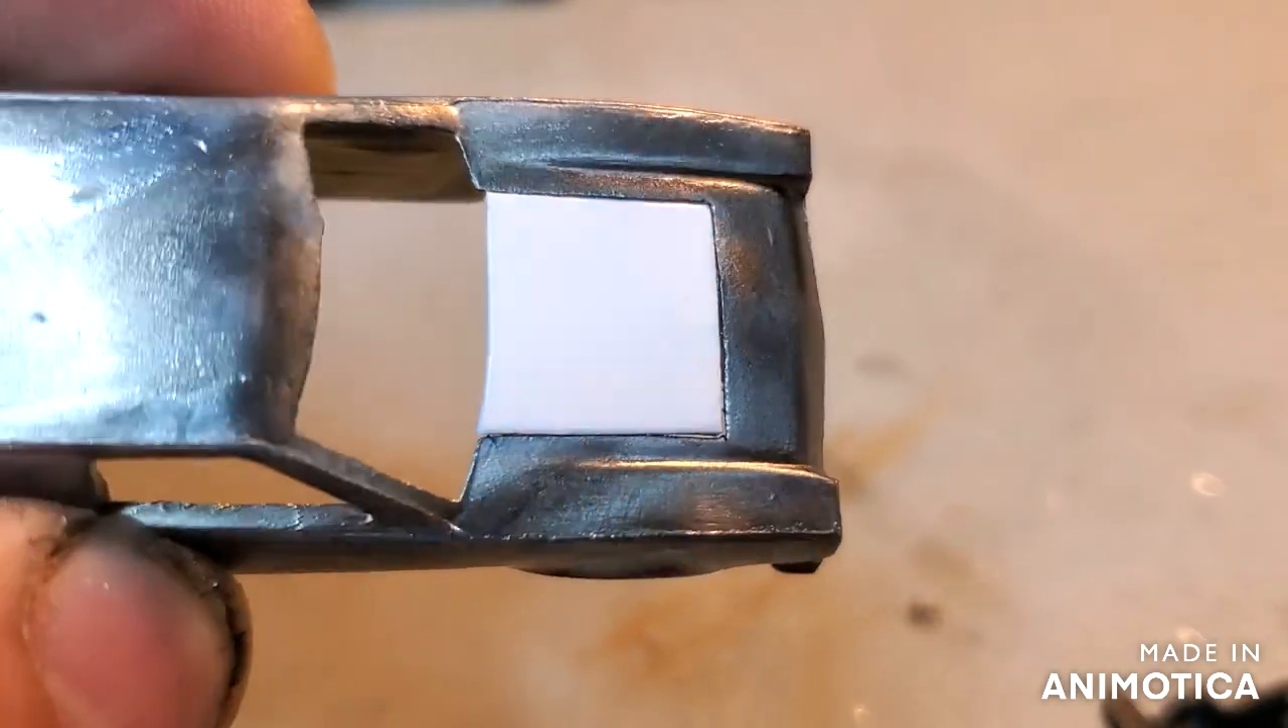So, I was going to do the JB Weld on the hood but I'm like, why not just do a piece of styrene? So, there it is. Pretty close. There's a little gap but, you know, it's not going to be perfect.